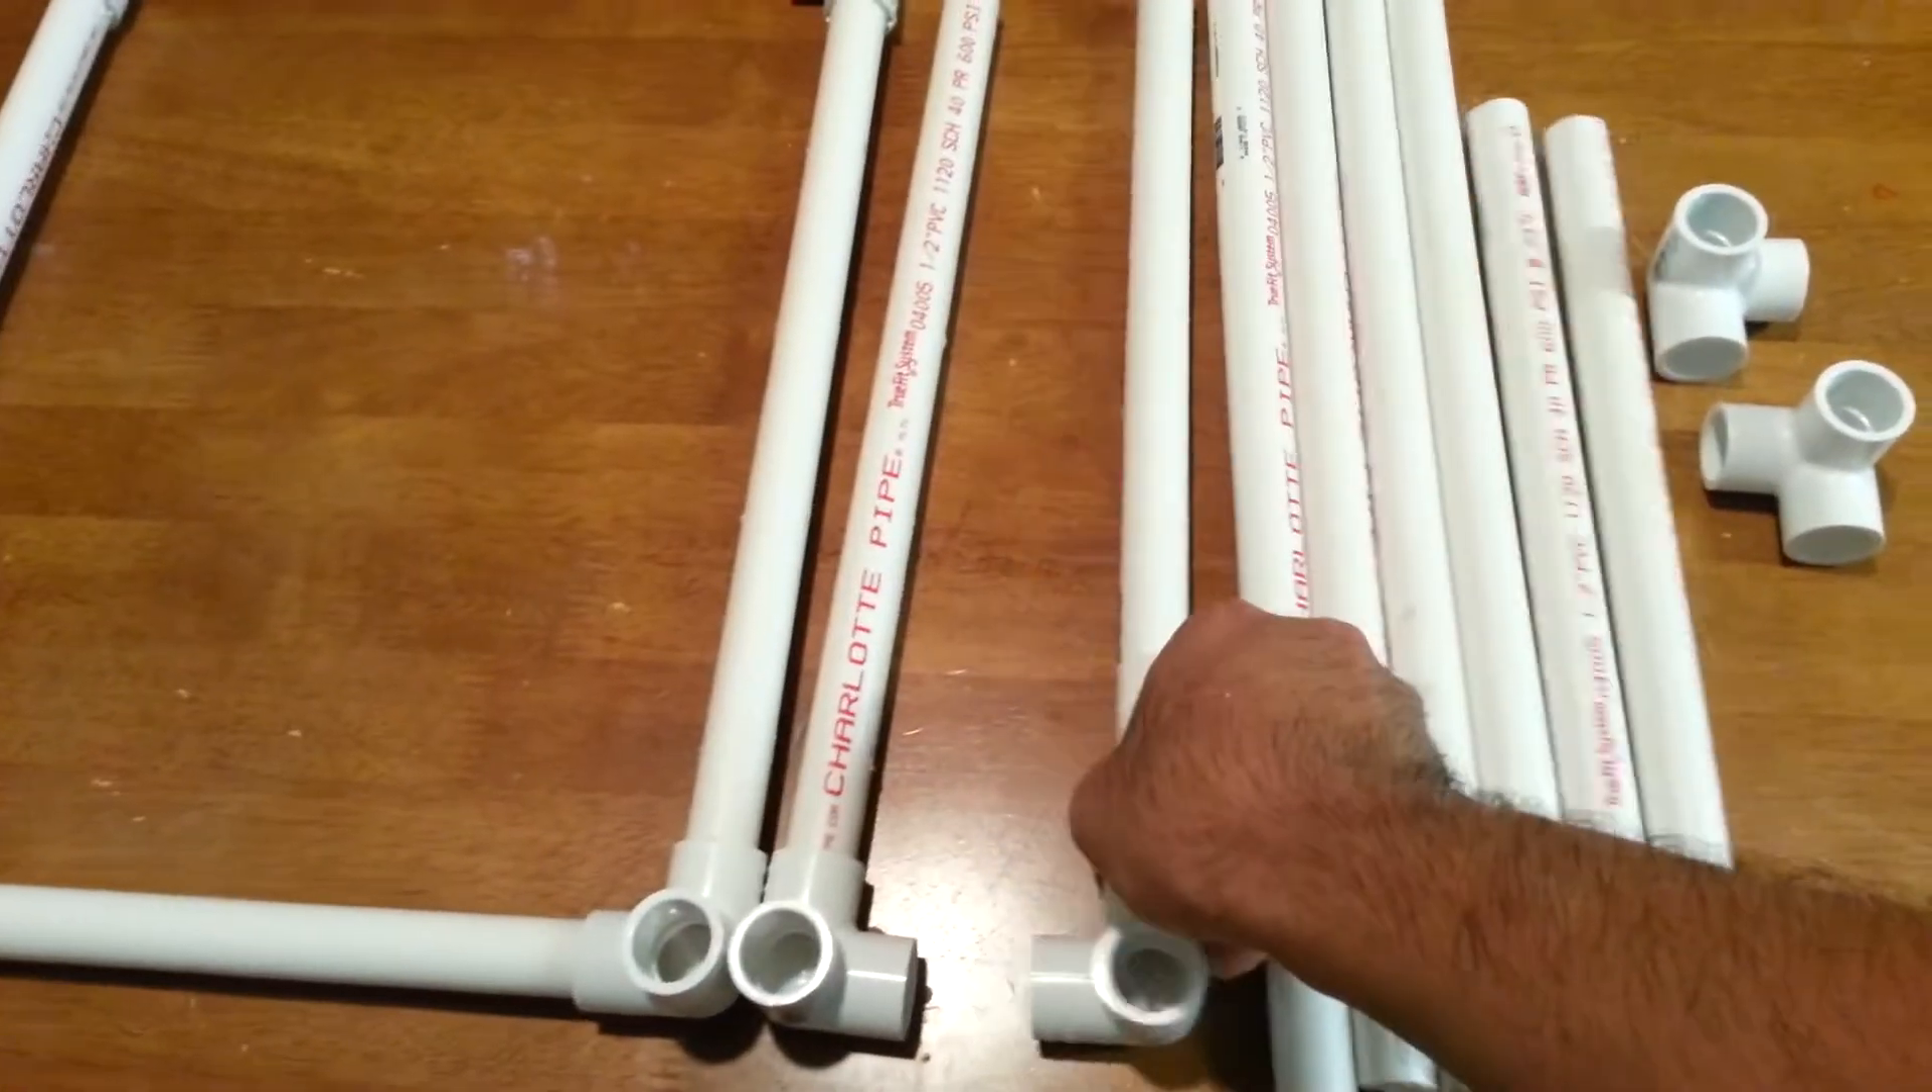The PVC corners or right angles fit just like that.